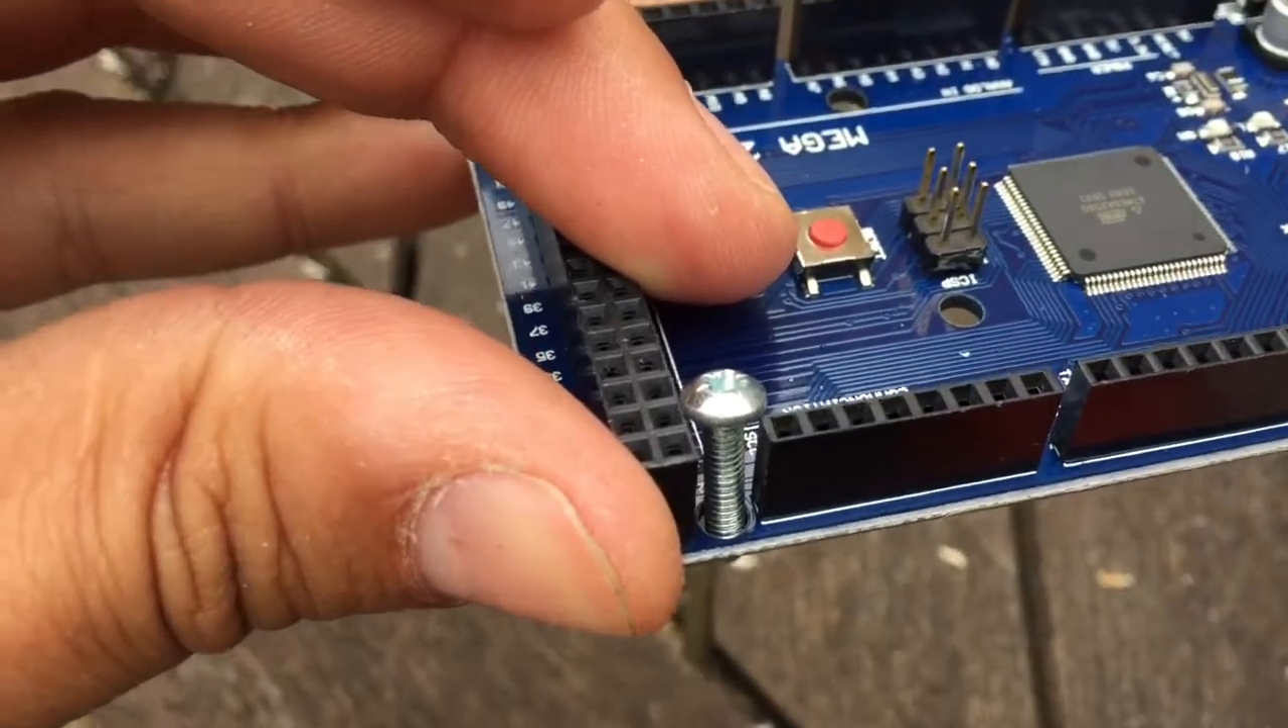The head of the screw doesn't fit between the connectors.